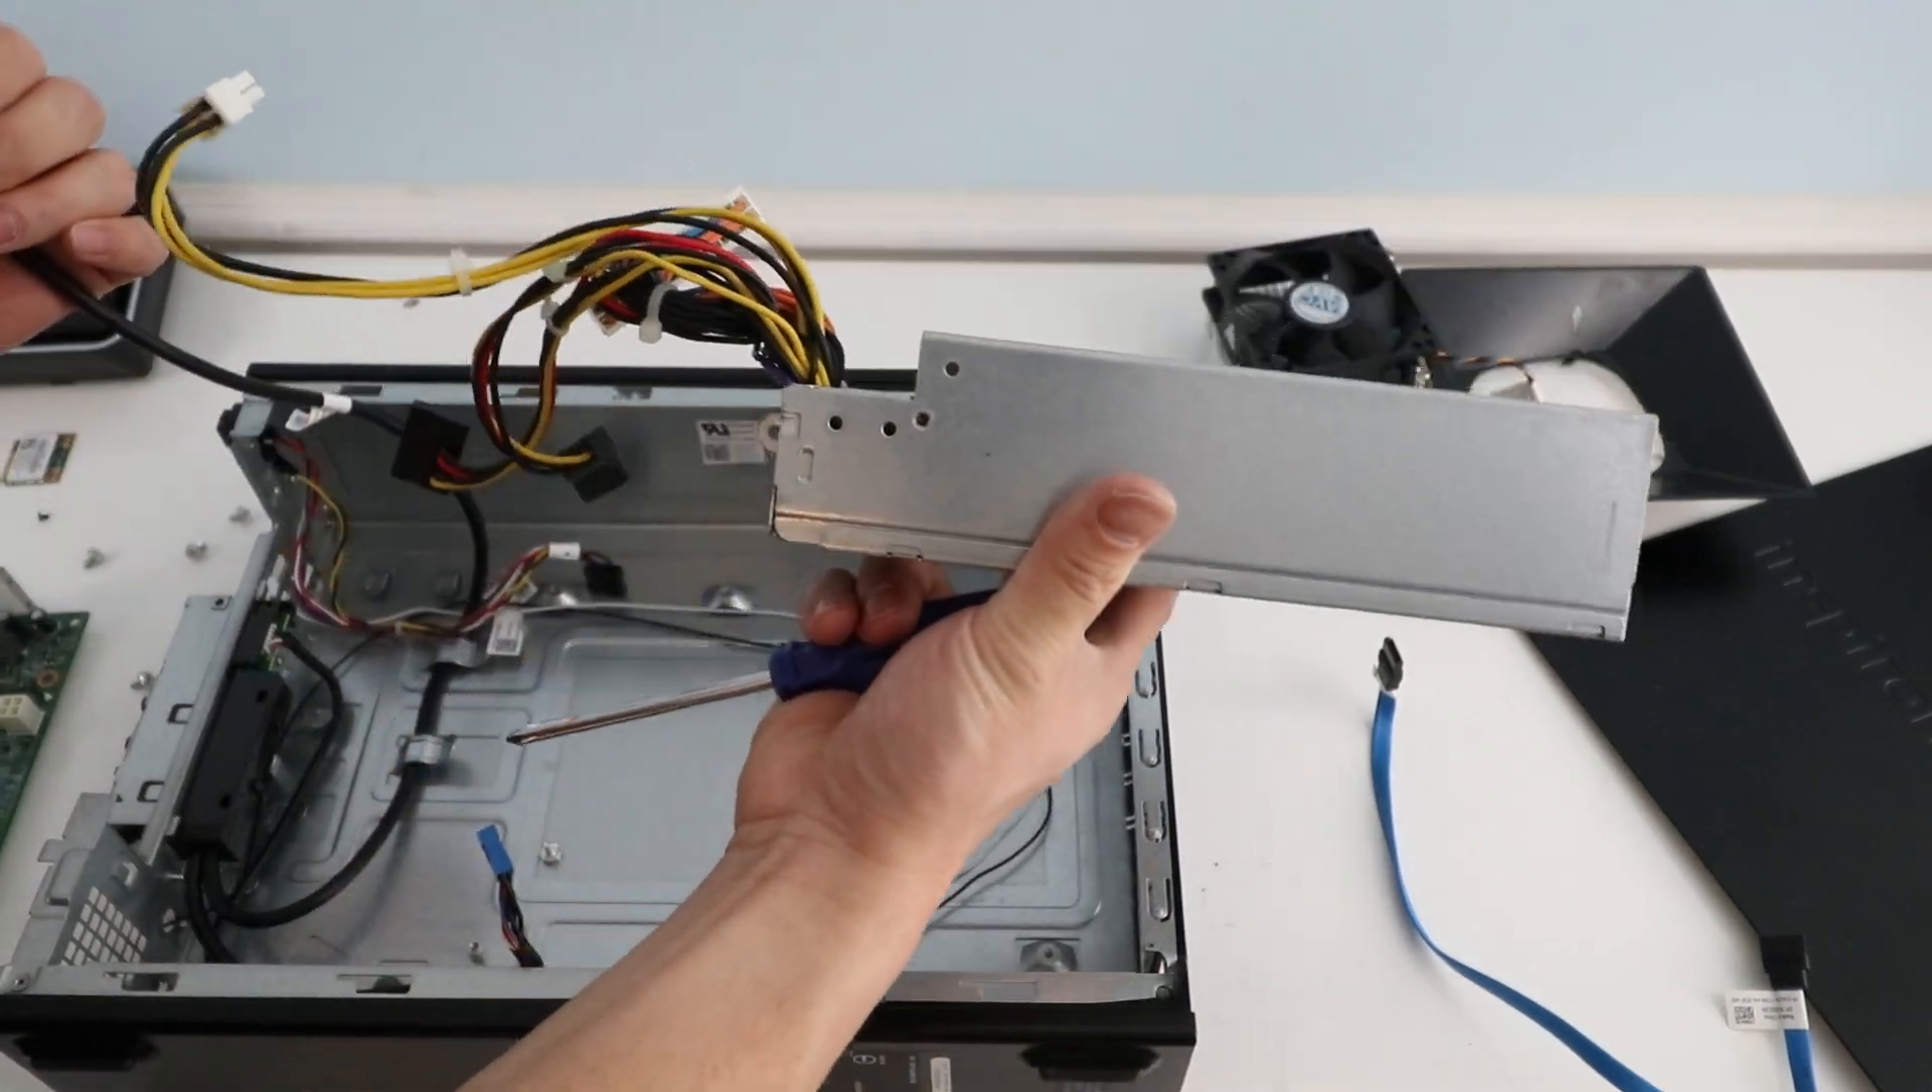And then, again, we have the power supply loose already.